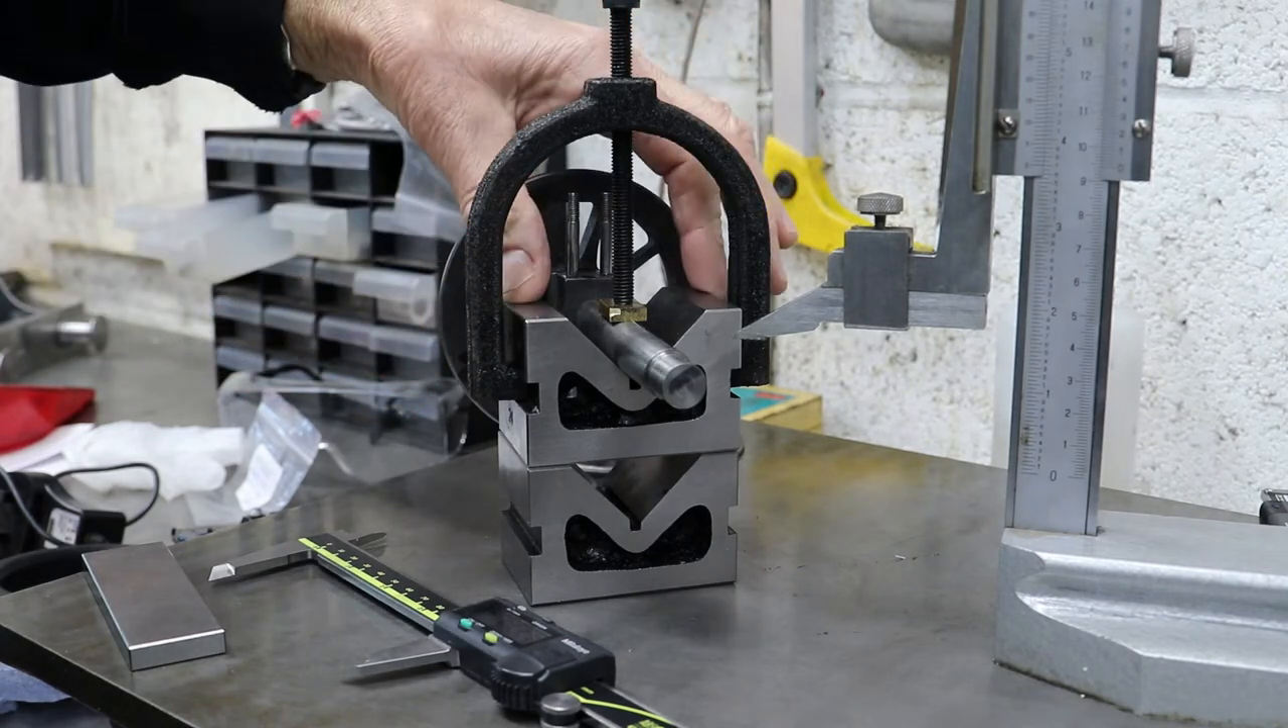With one wheel already fixed on the axle I have now got the axle held in a V-block which itself is sitting on top of another V-block.